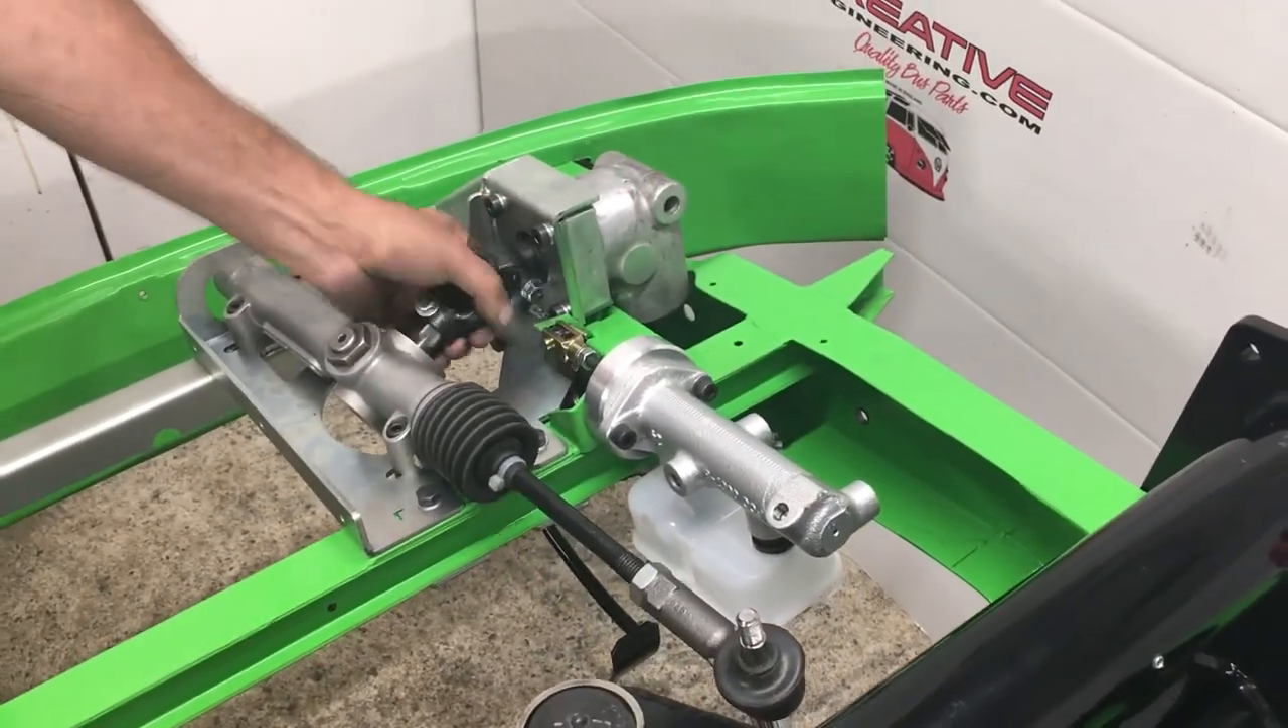There we go job done so now we've got a complete rack system bolted down.